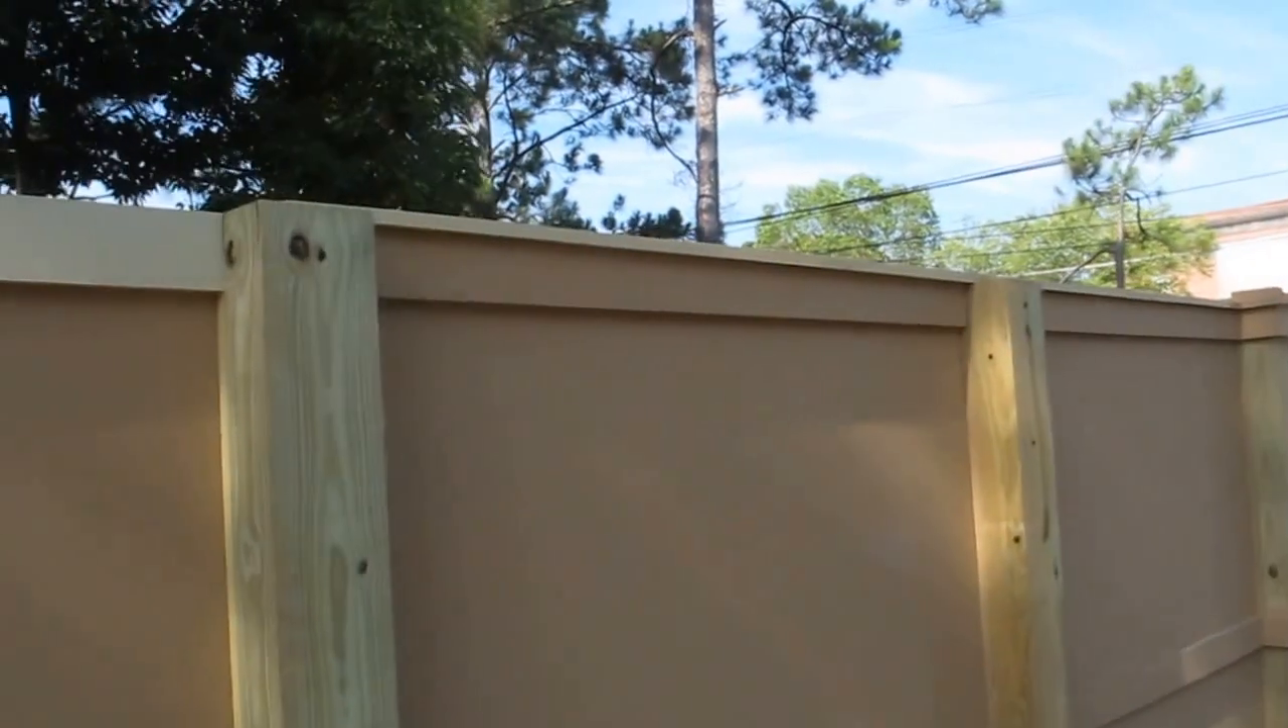You can see where I've run a piece of 1x4 trim across the top.